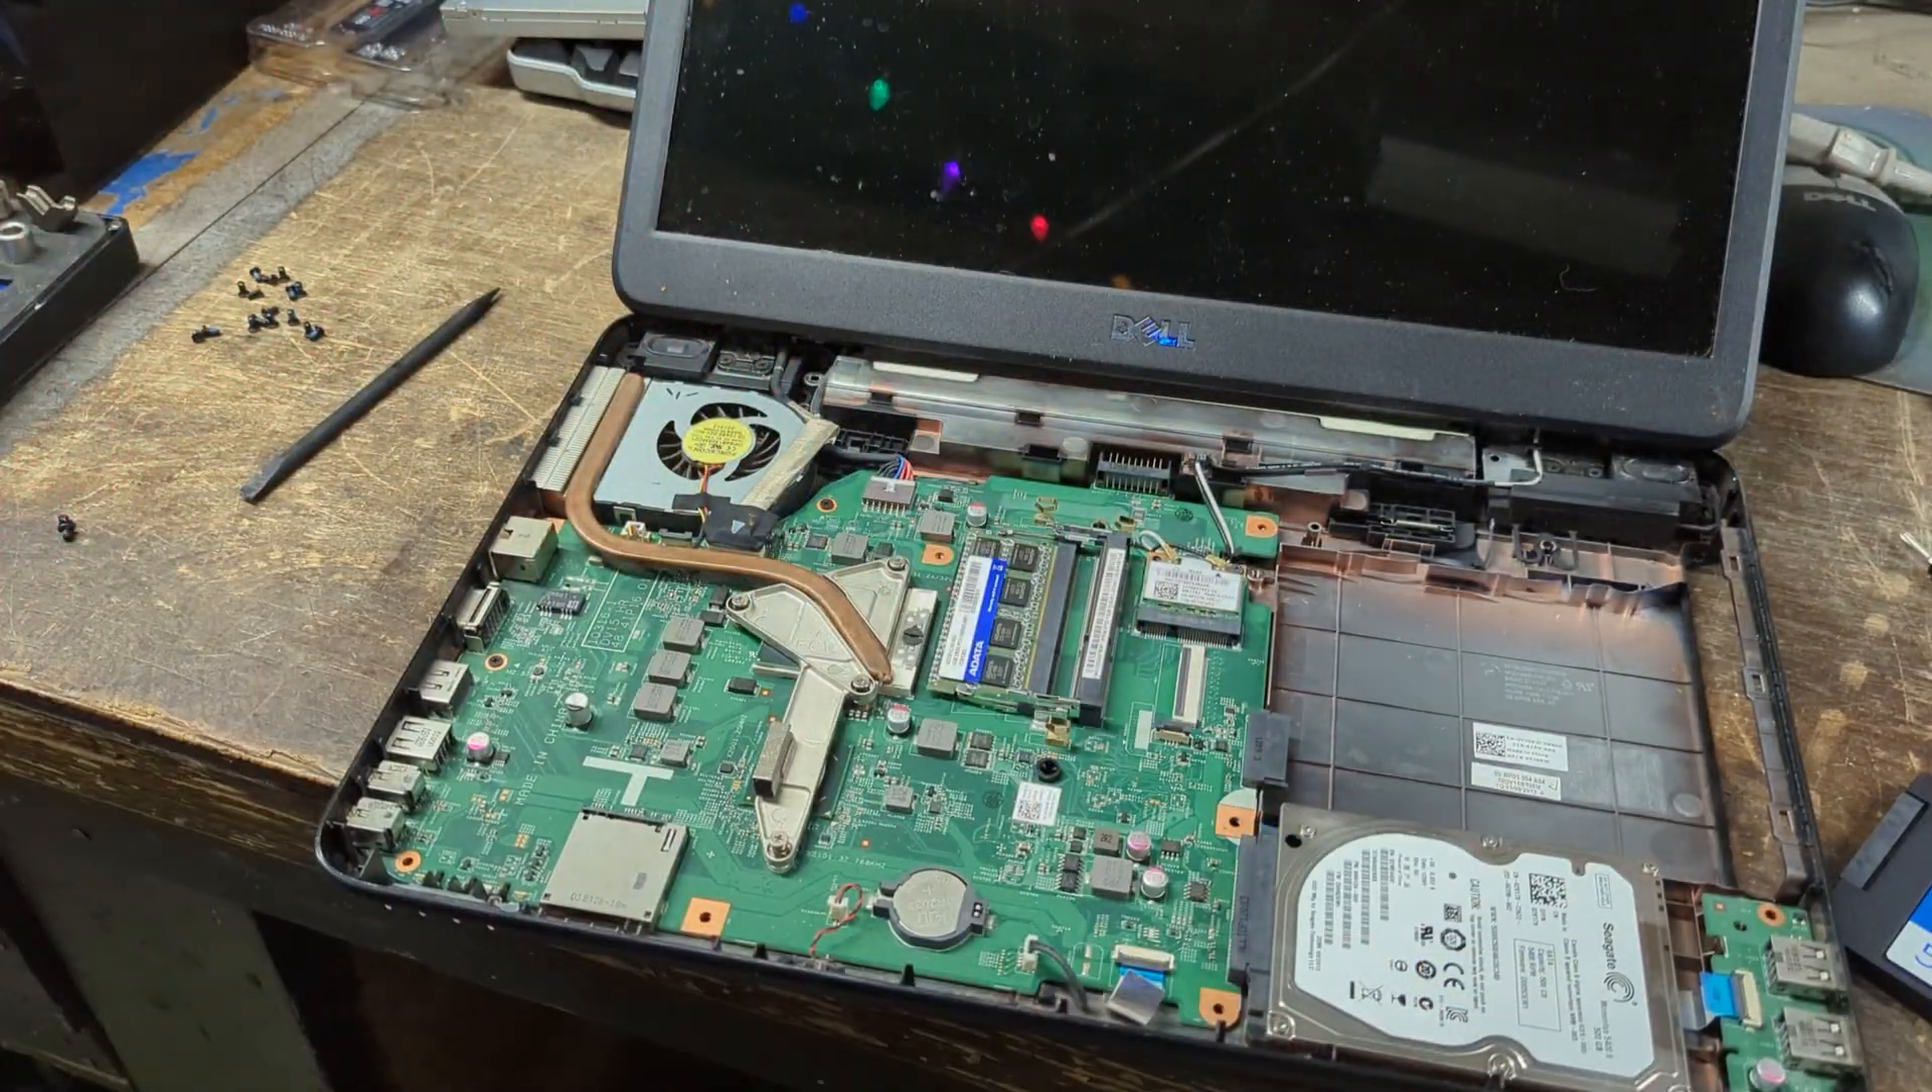But now you got the top panel off and we have access to the drive.